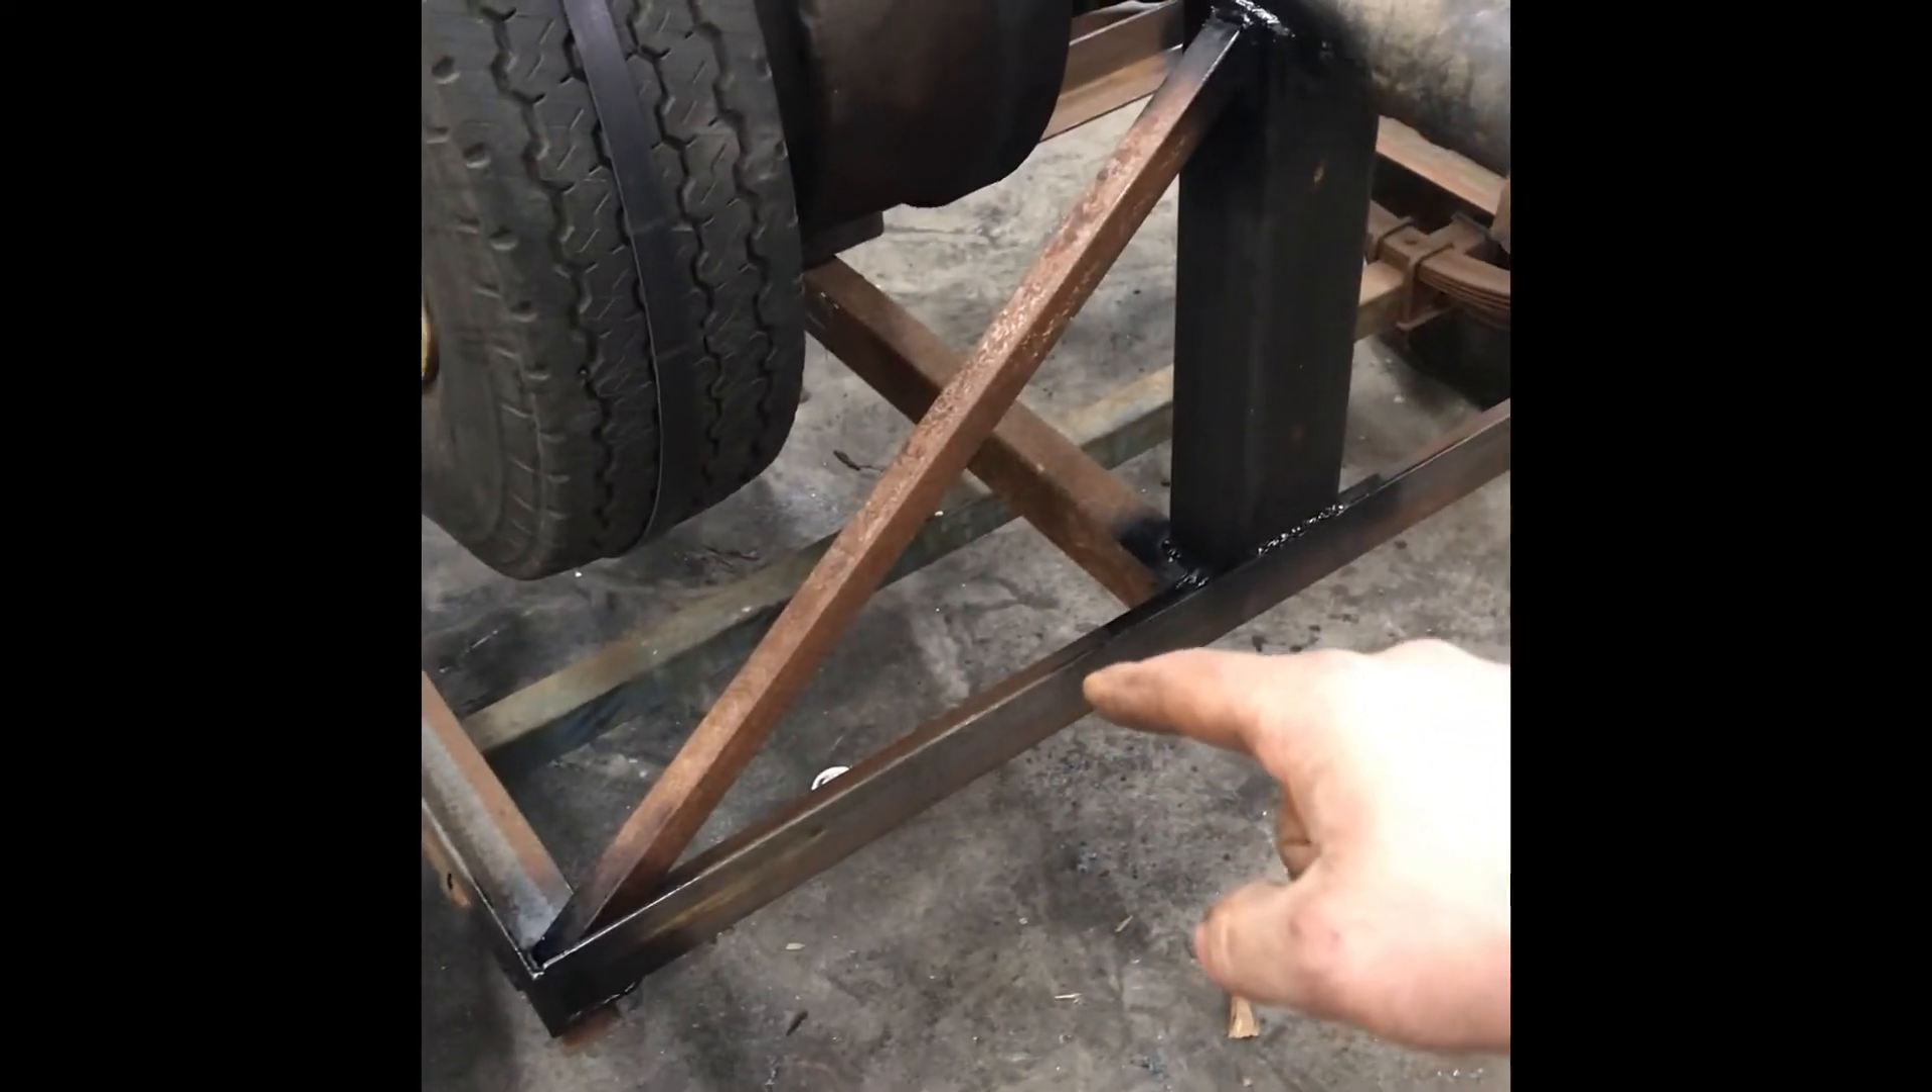Okay, I got the trailer built, got my triangulation braces put onto the back side.